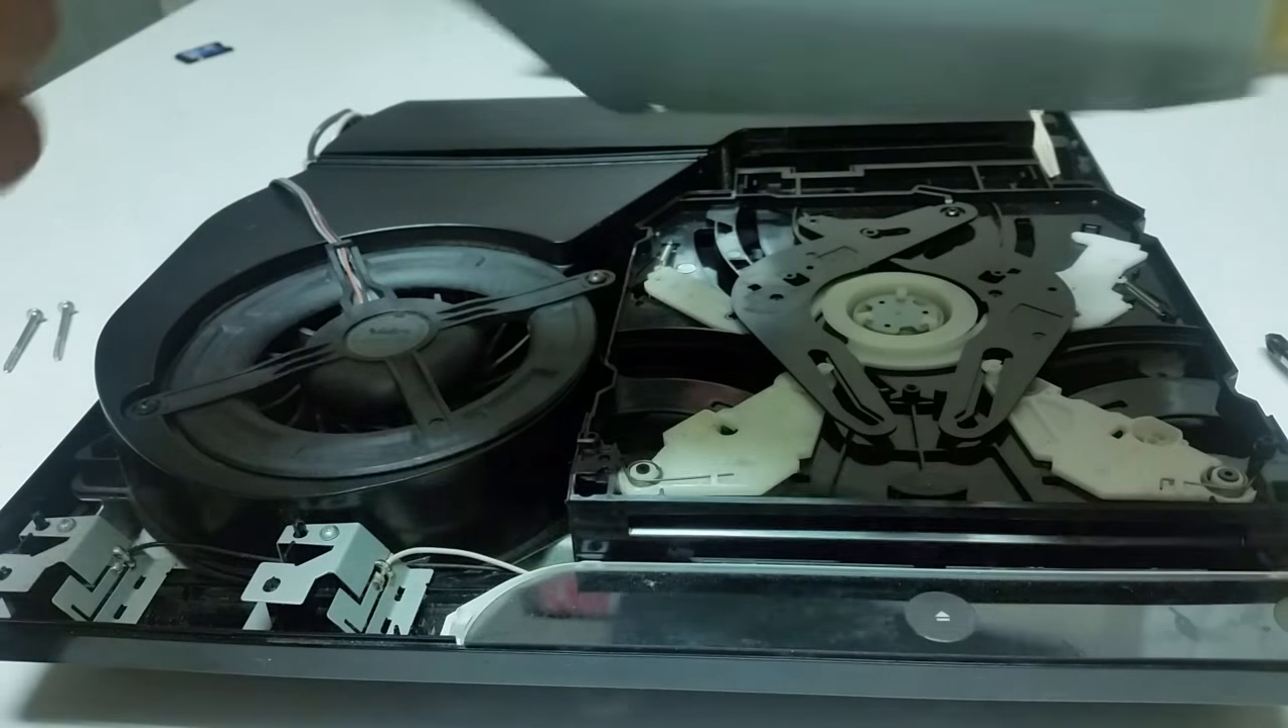So we've got the top removed.